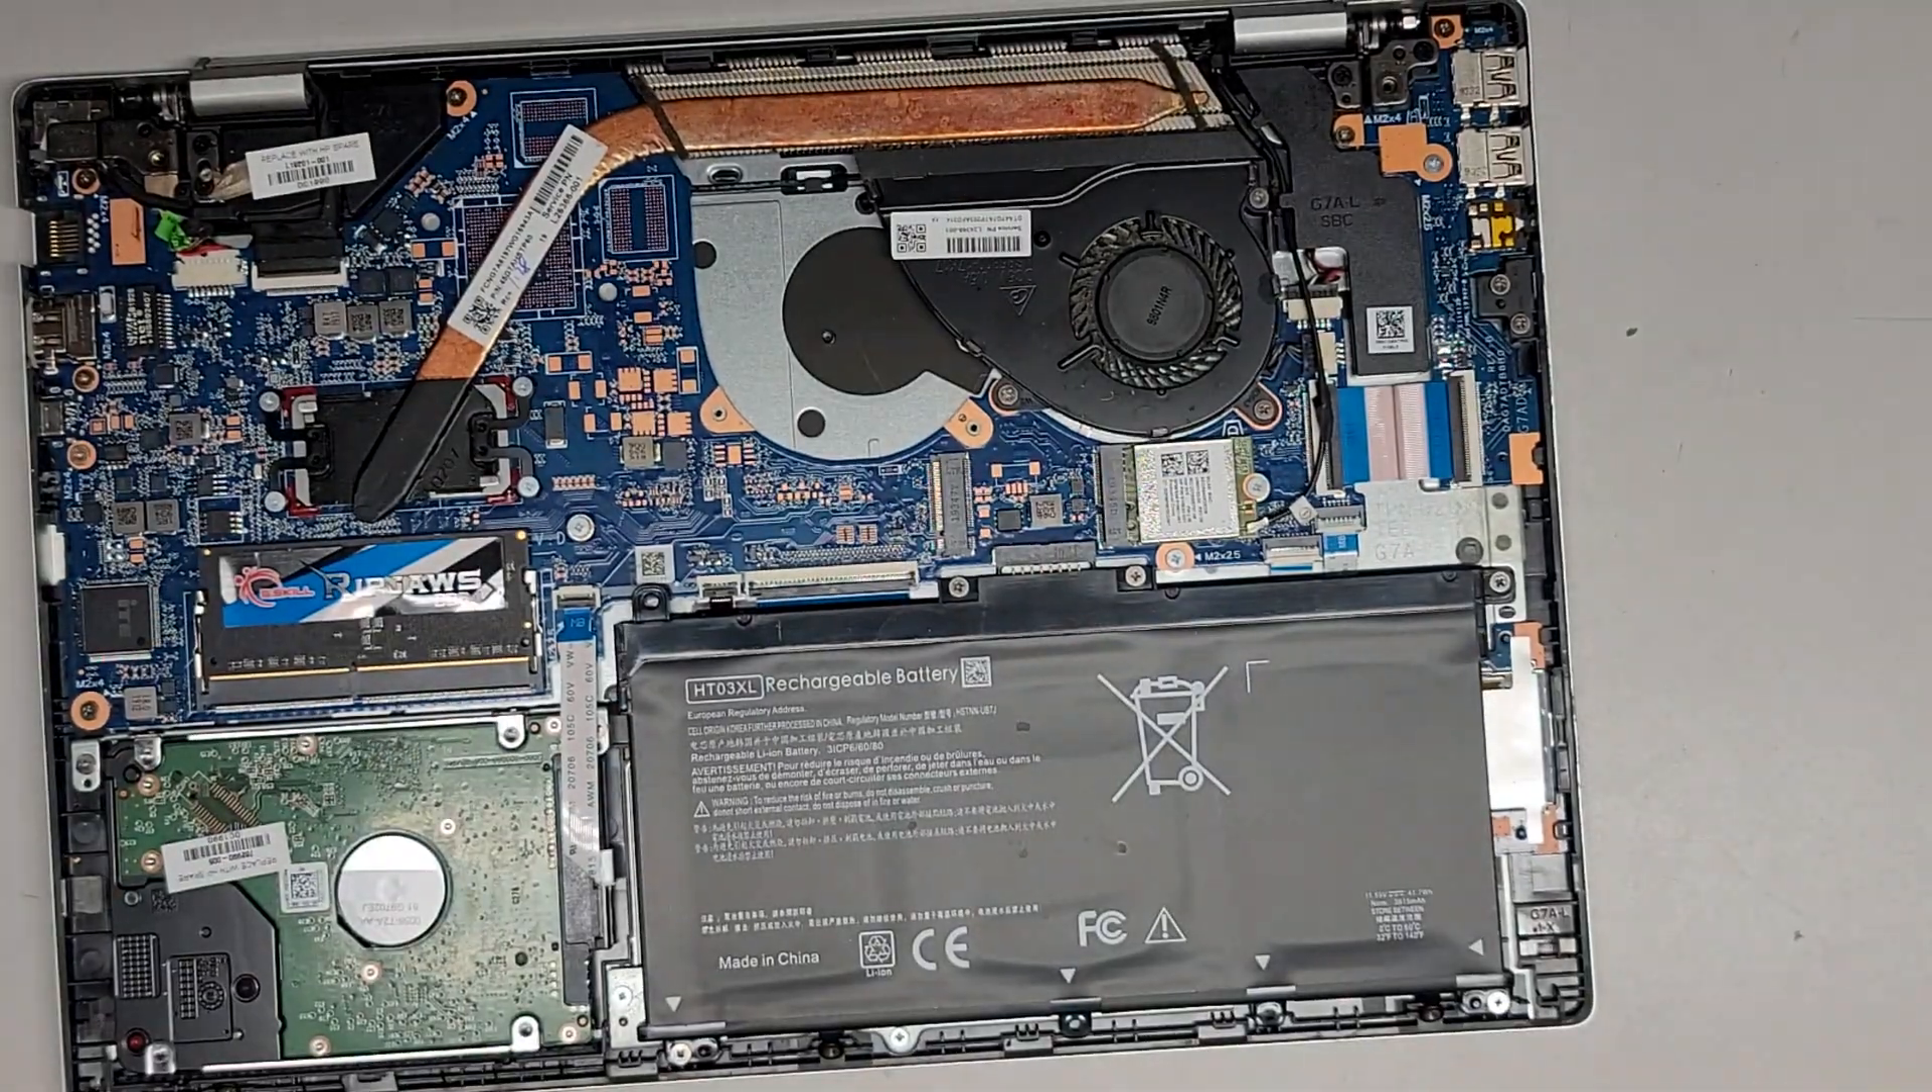Okay, so we got the bottom cover off.